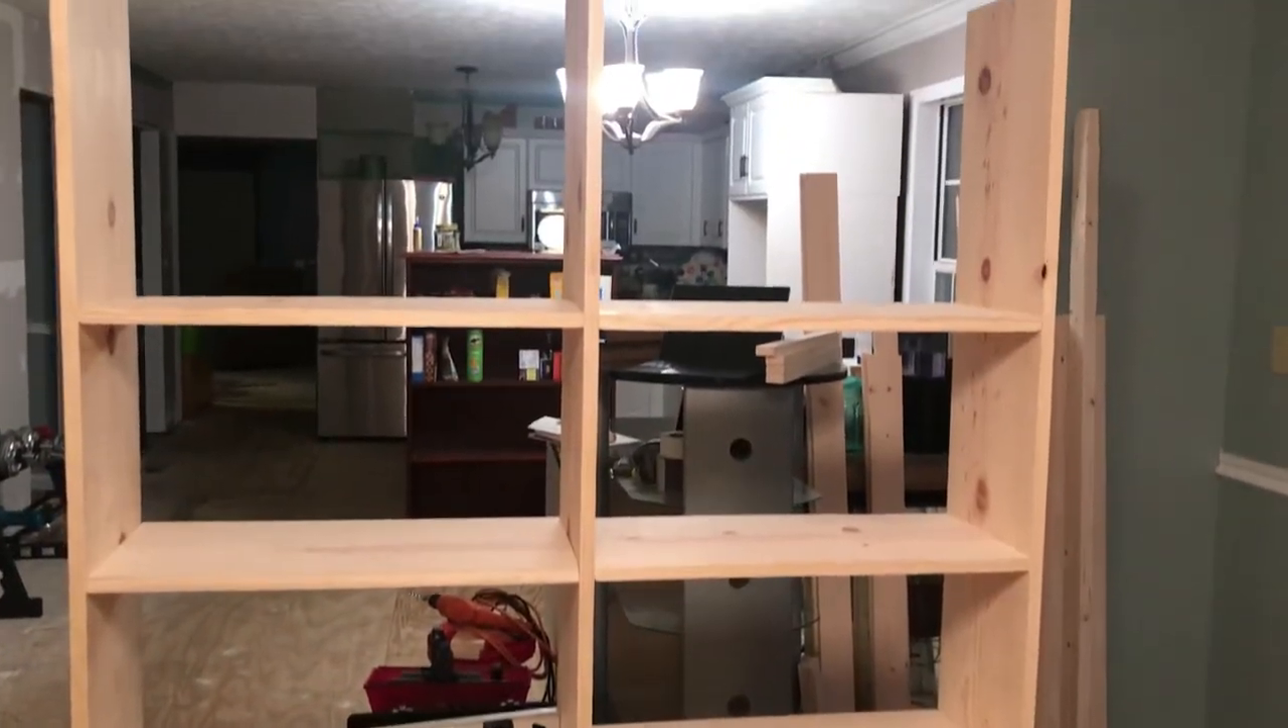Okay, so we've got the shelves all put together.